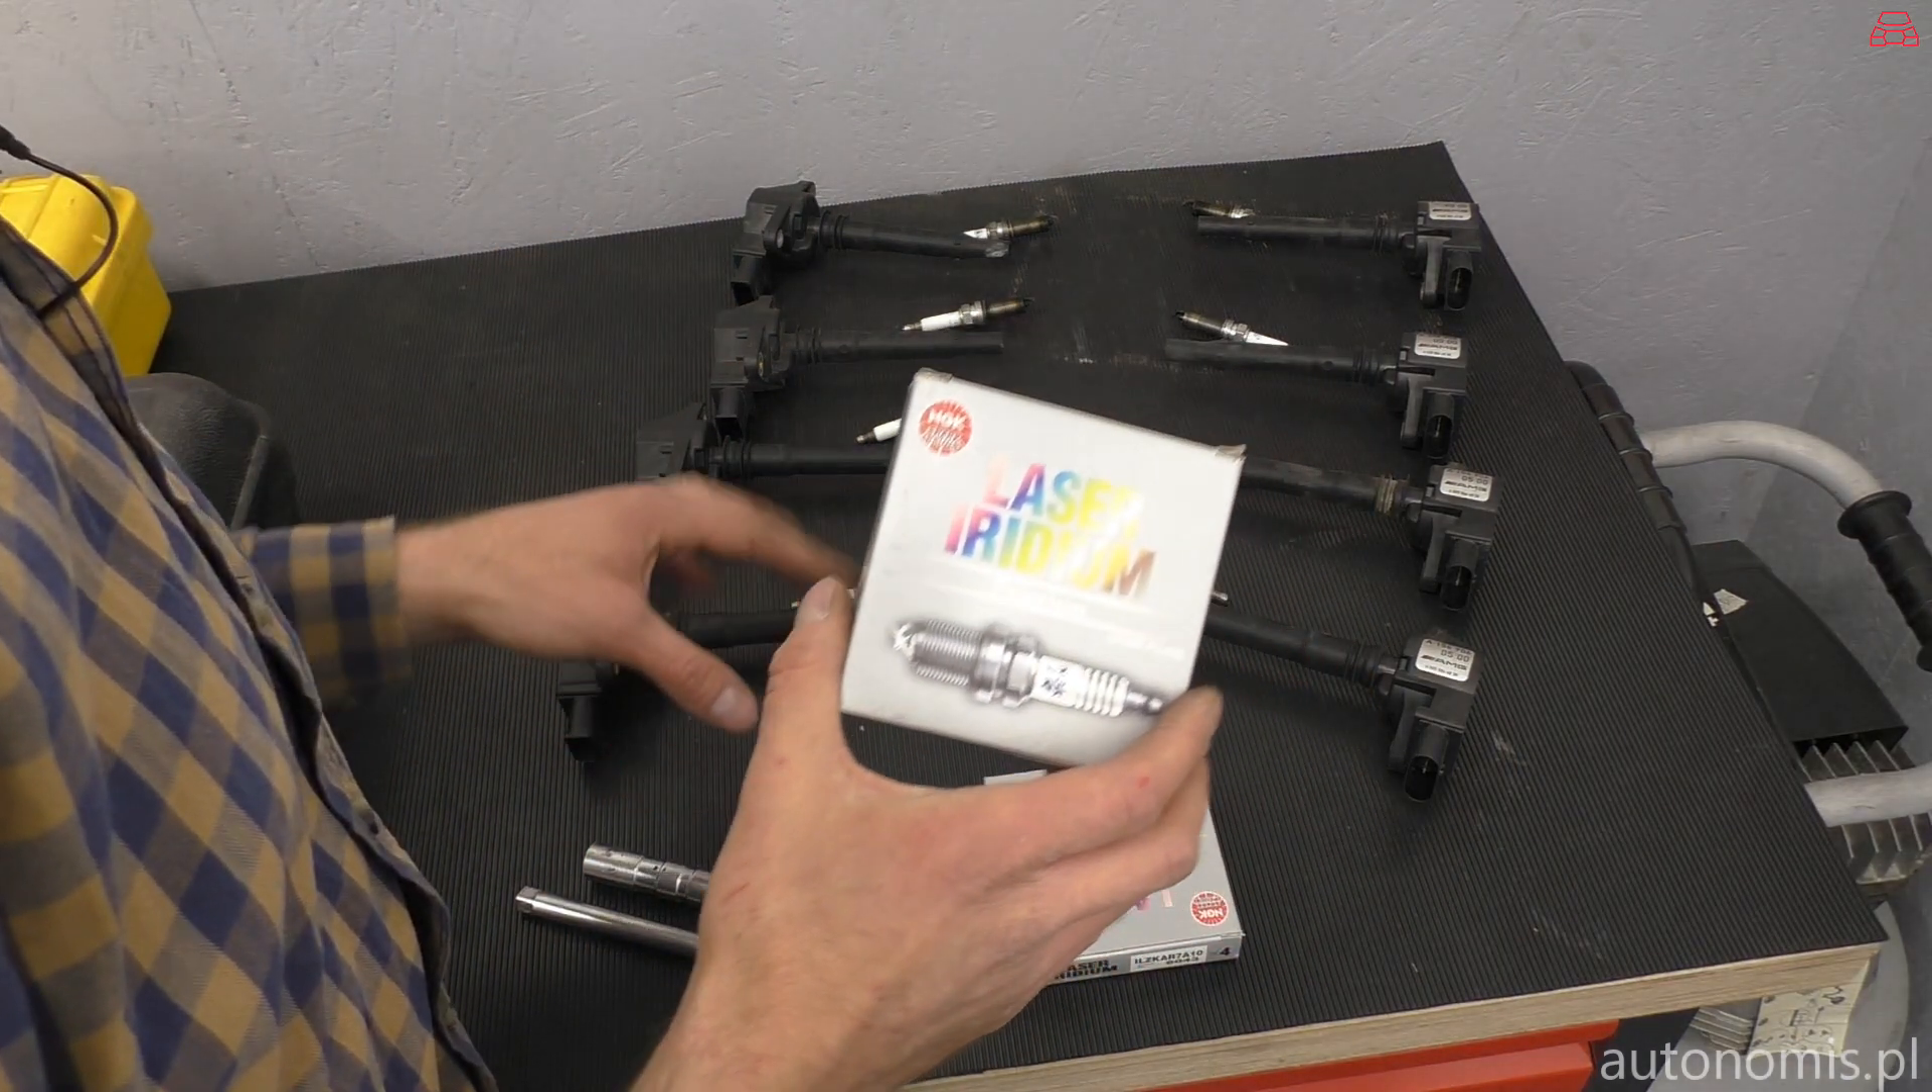Więc tak, wszystkie cewki mam zdemontowane.